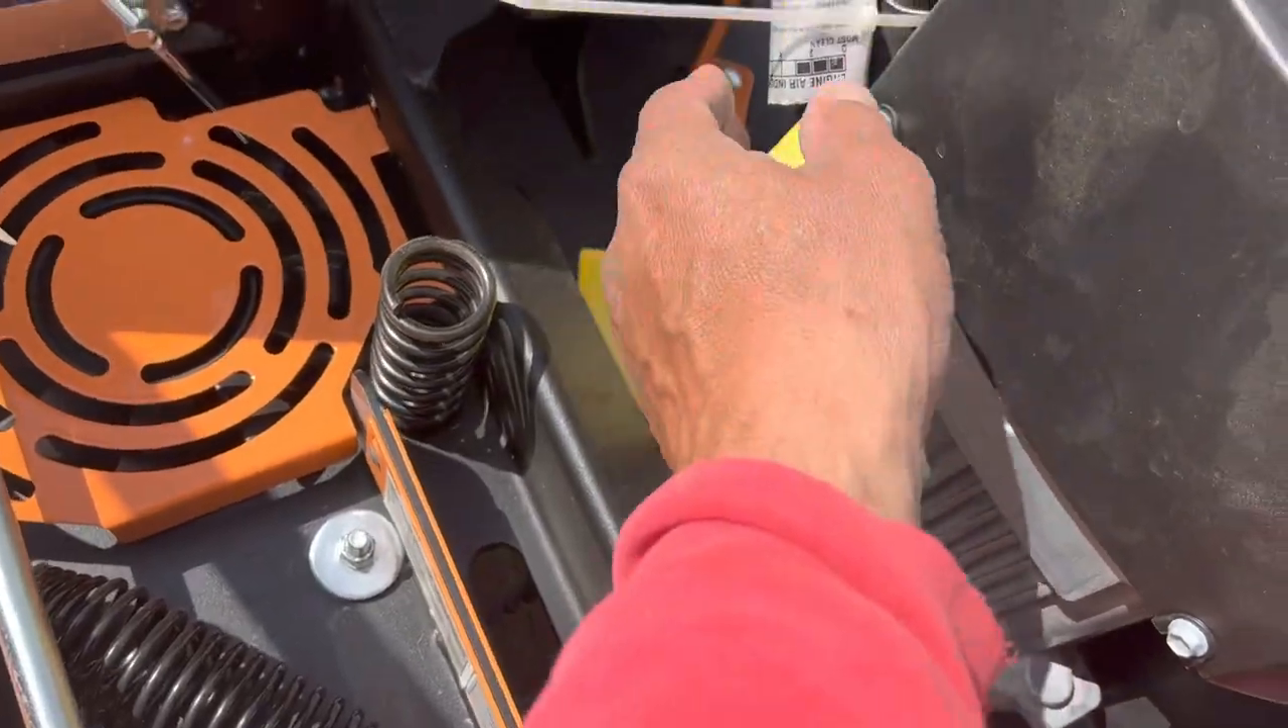And look, the tag is, the tags are still on. I haven't even taken the tags off of it.